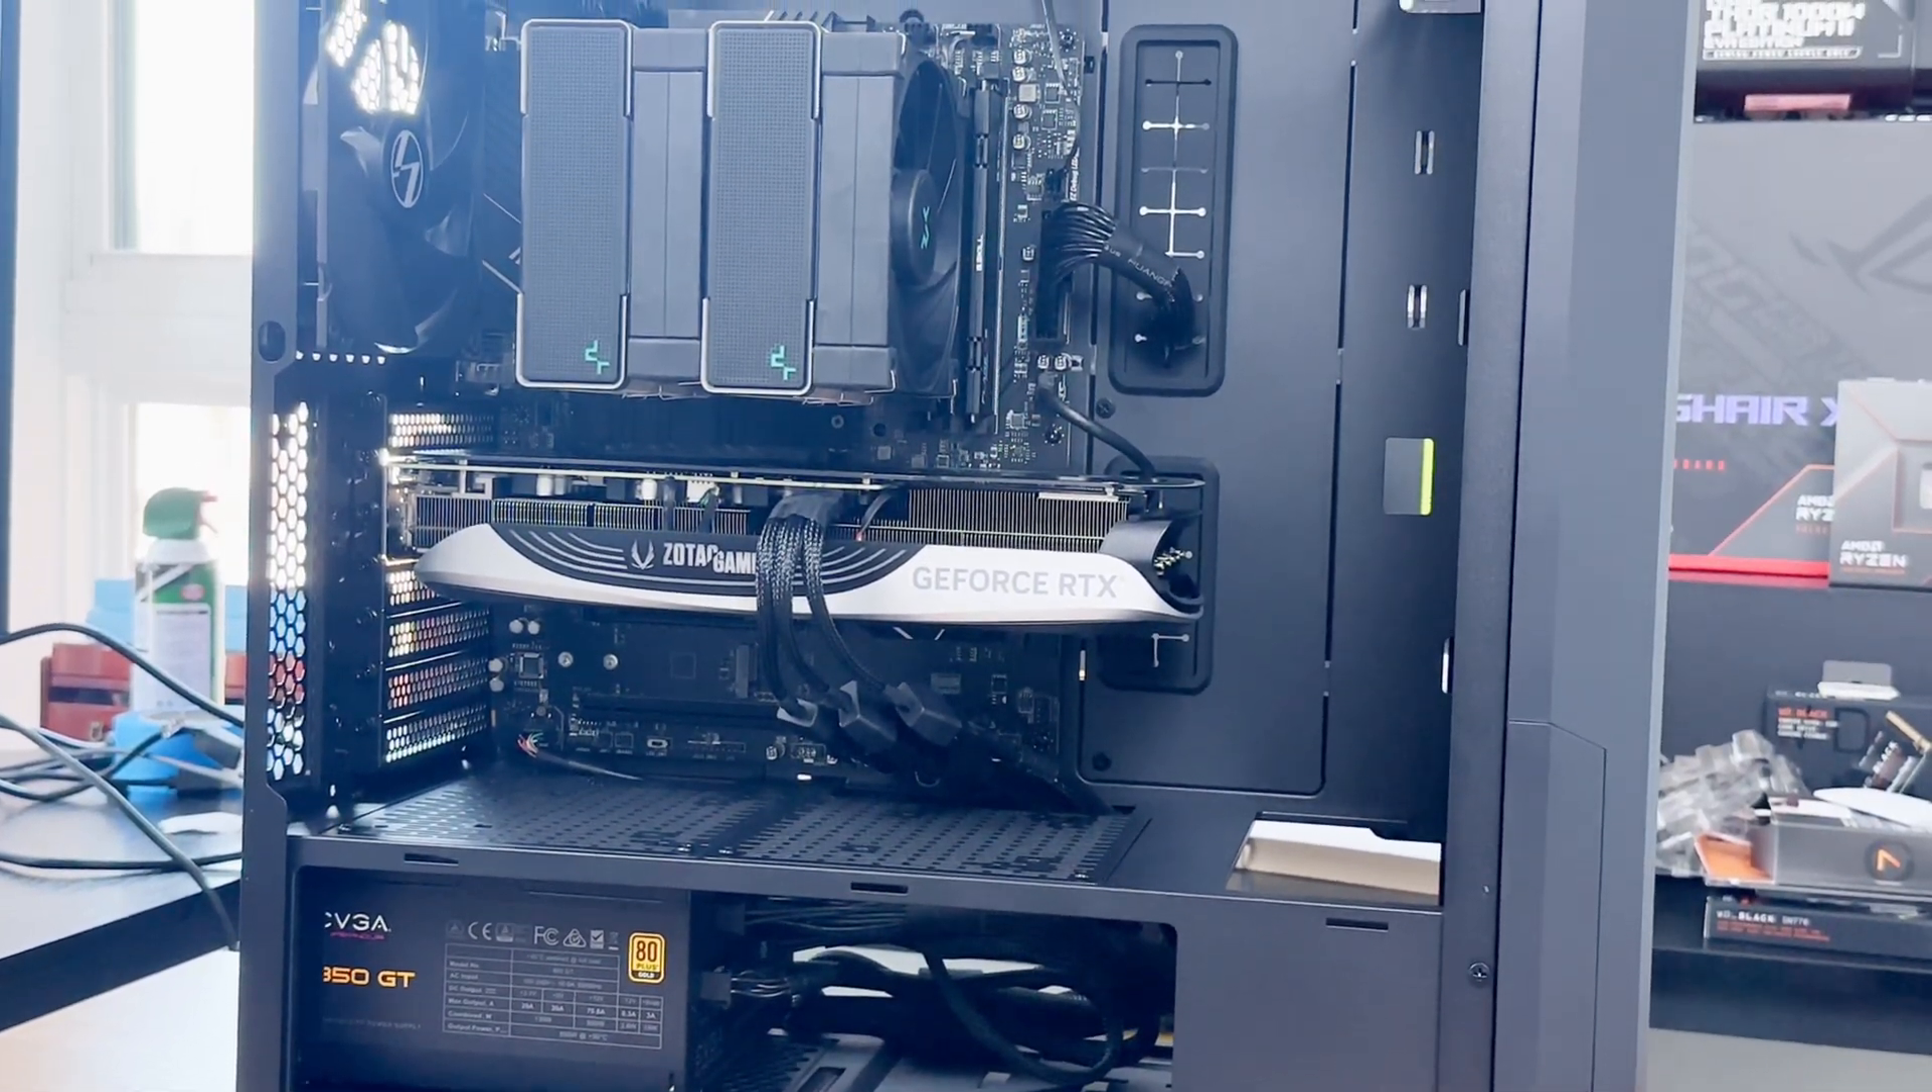Now, with the GPU installed, that's it, guys. We're all done. This is pretty much the finished build.